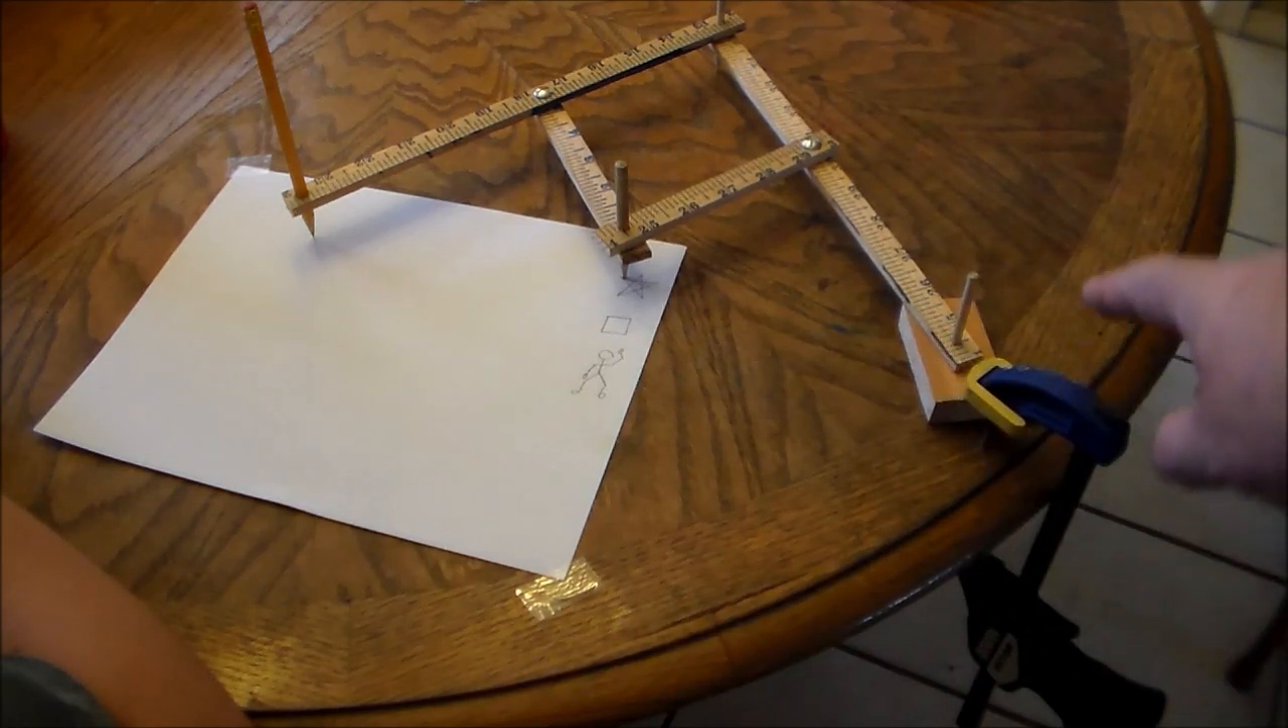So we've got our tail down with just a little clamp.